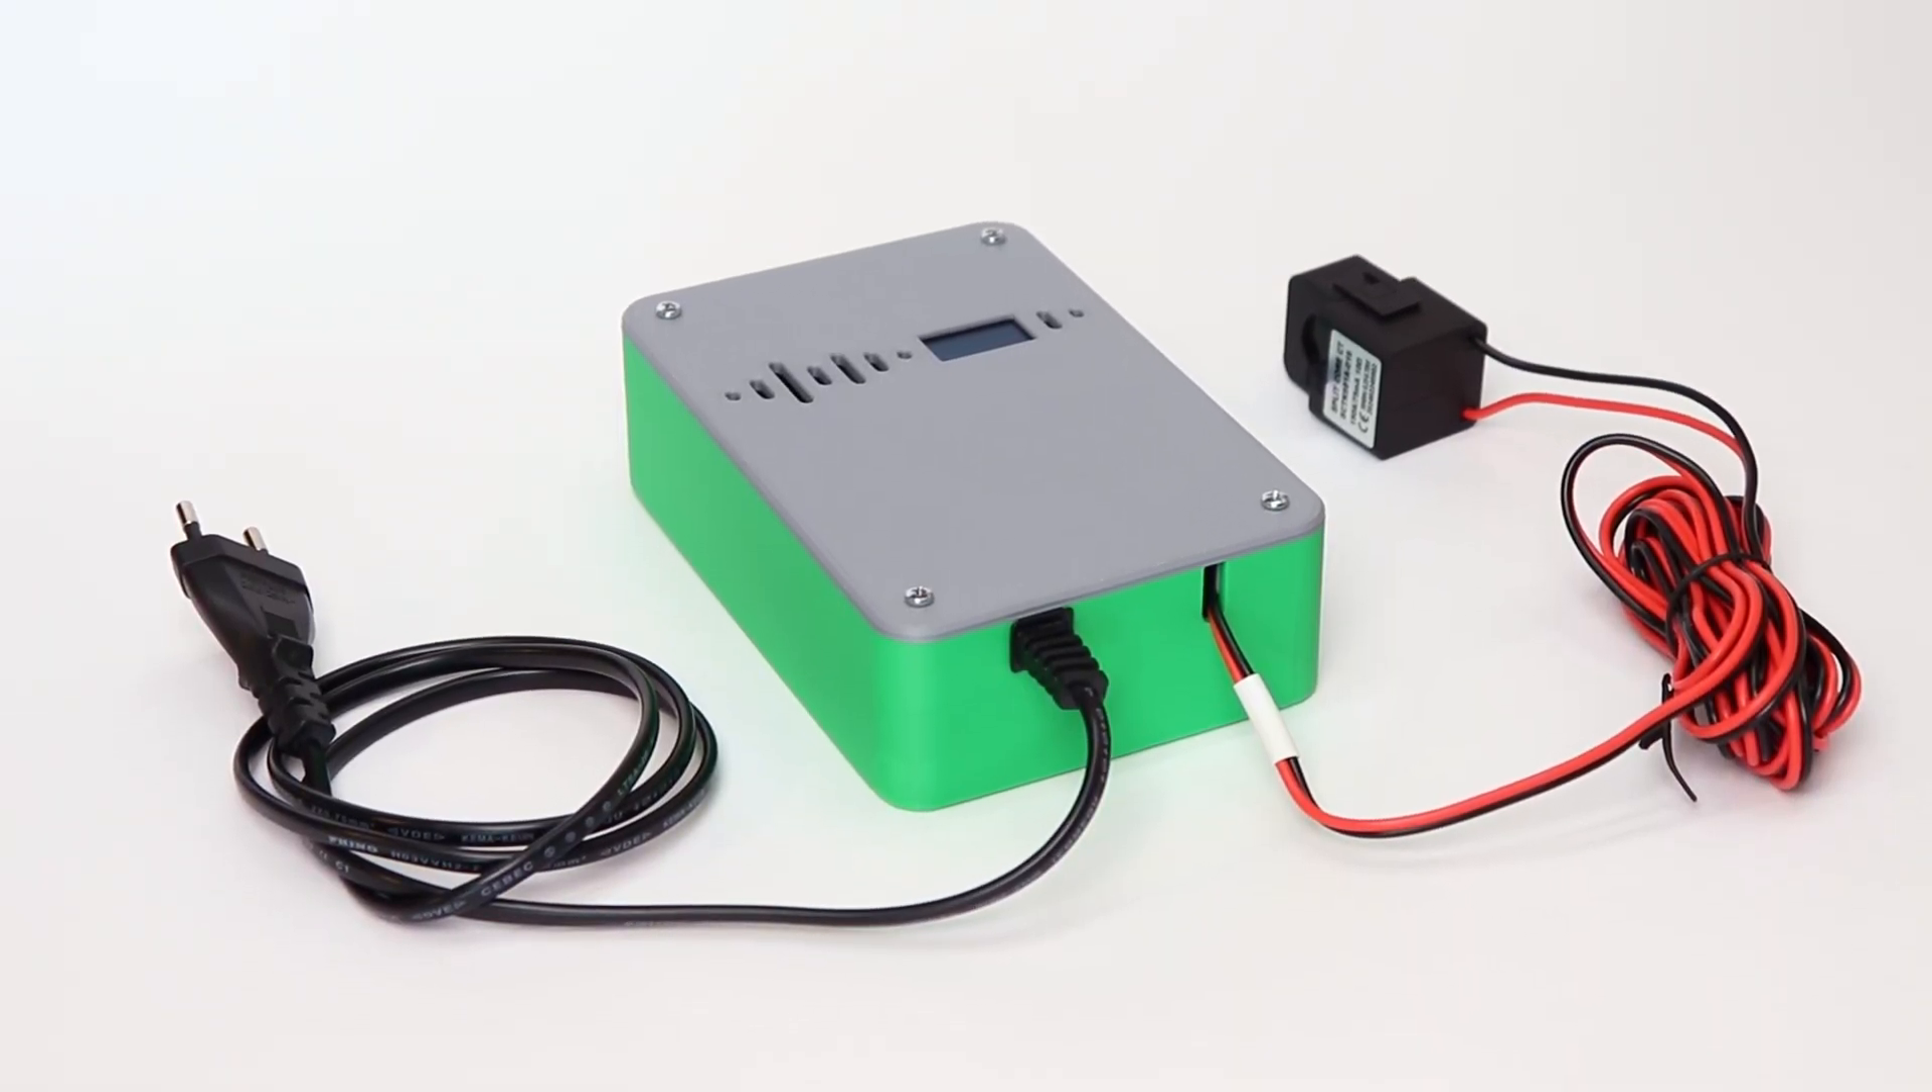Finally I close the lid with 4 screws. And here is our energy meter ready.